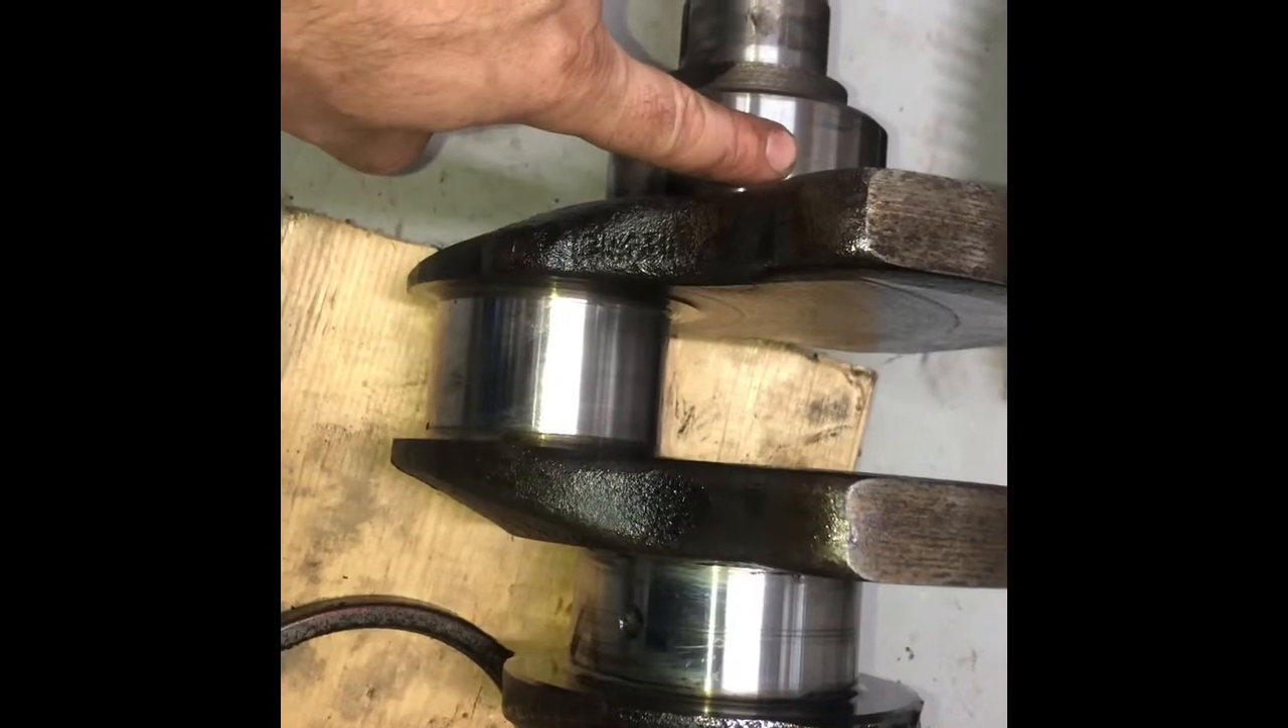Okay, I got the crankshaft out.